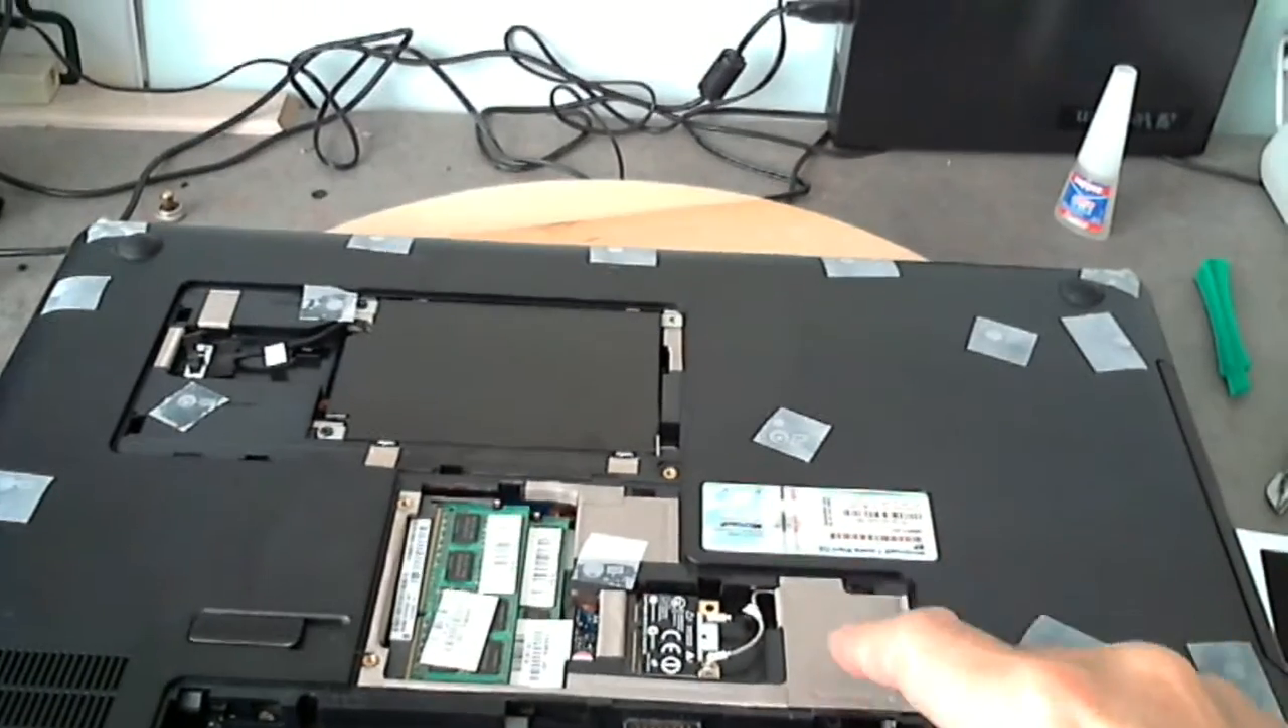Okay, the first thing we have to do is flip the computer over and what I did already was remove the battery and remove the covers for the hard drive and the cover for the memory.